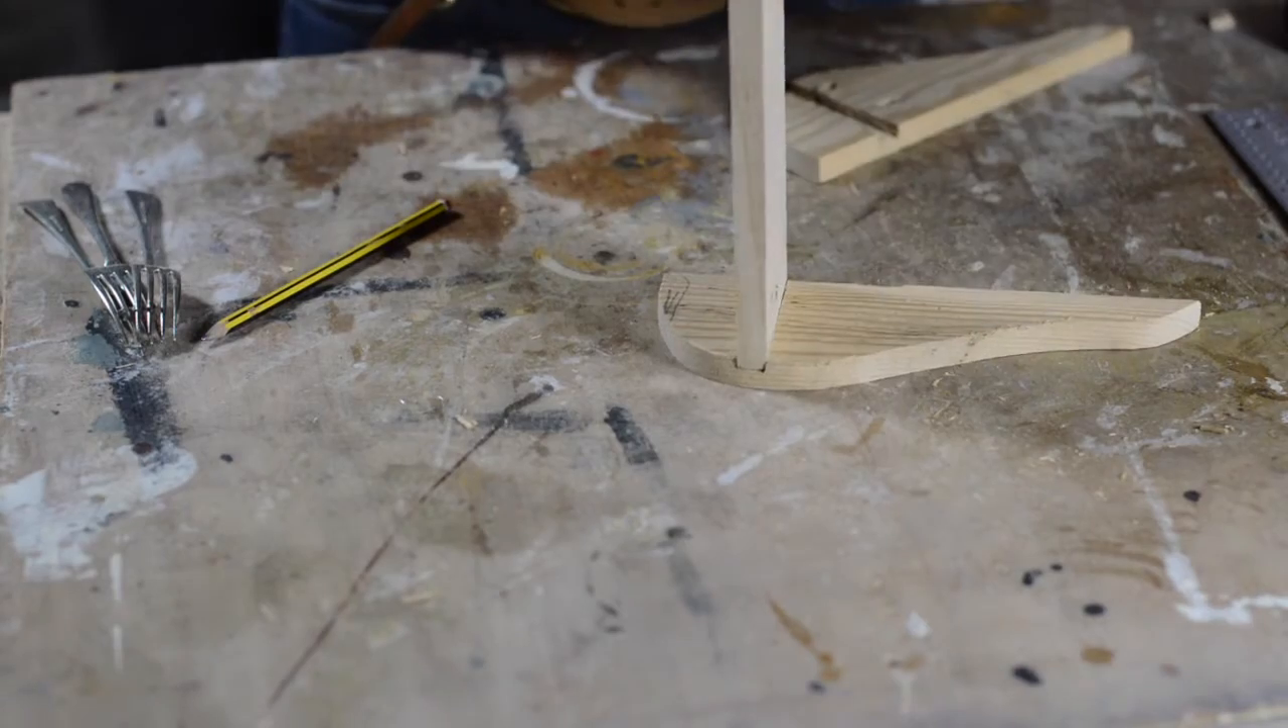With the first slot cut, I can just copy the pattern onto the second side and repeat the process. Quick test fit, it all seems to work.